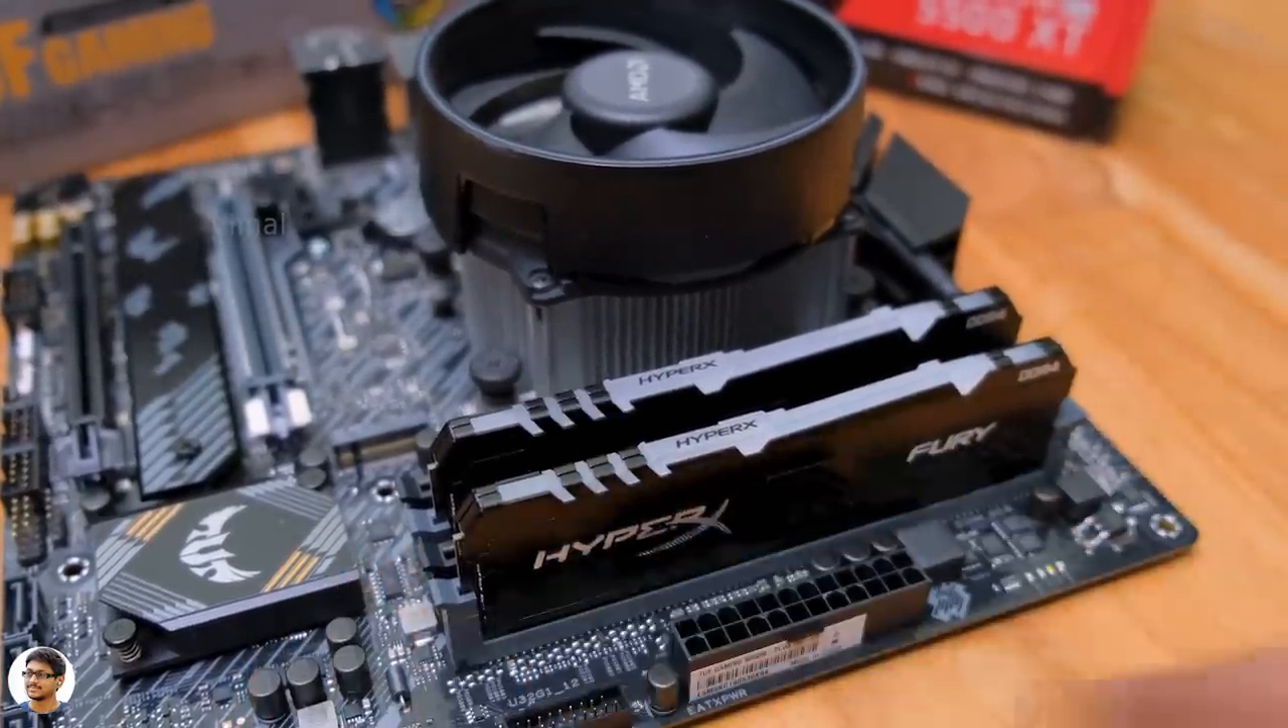We're done with the installation of the ram as well.